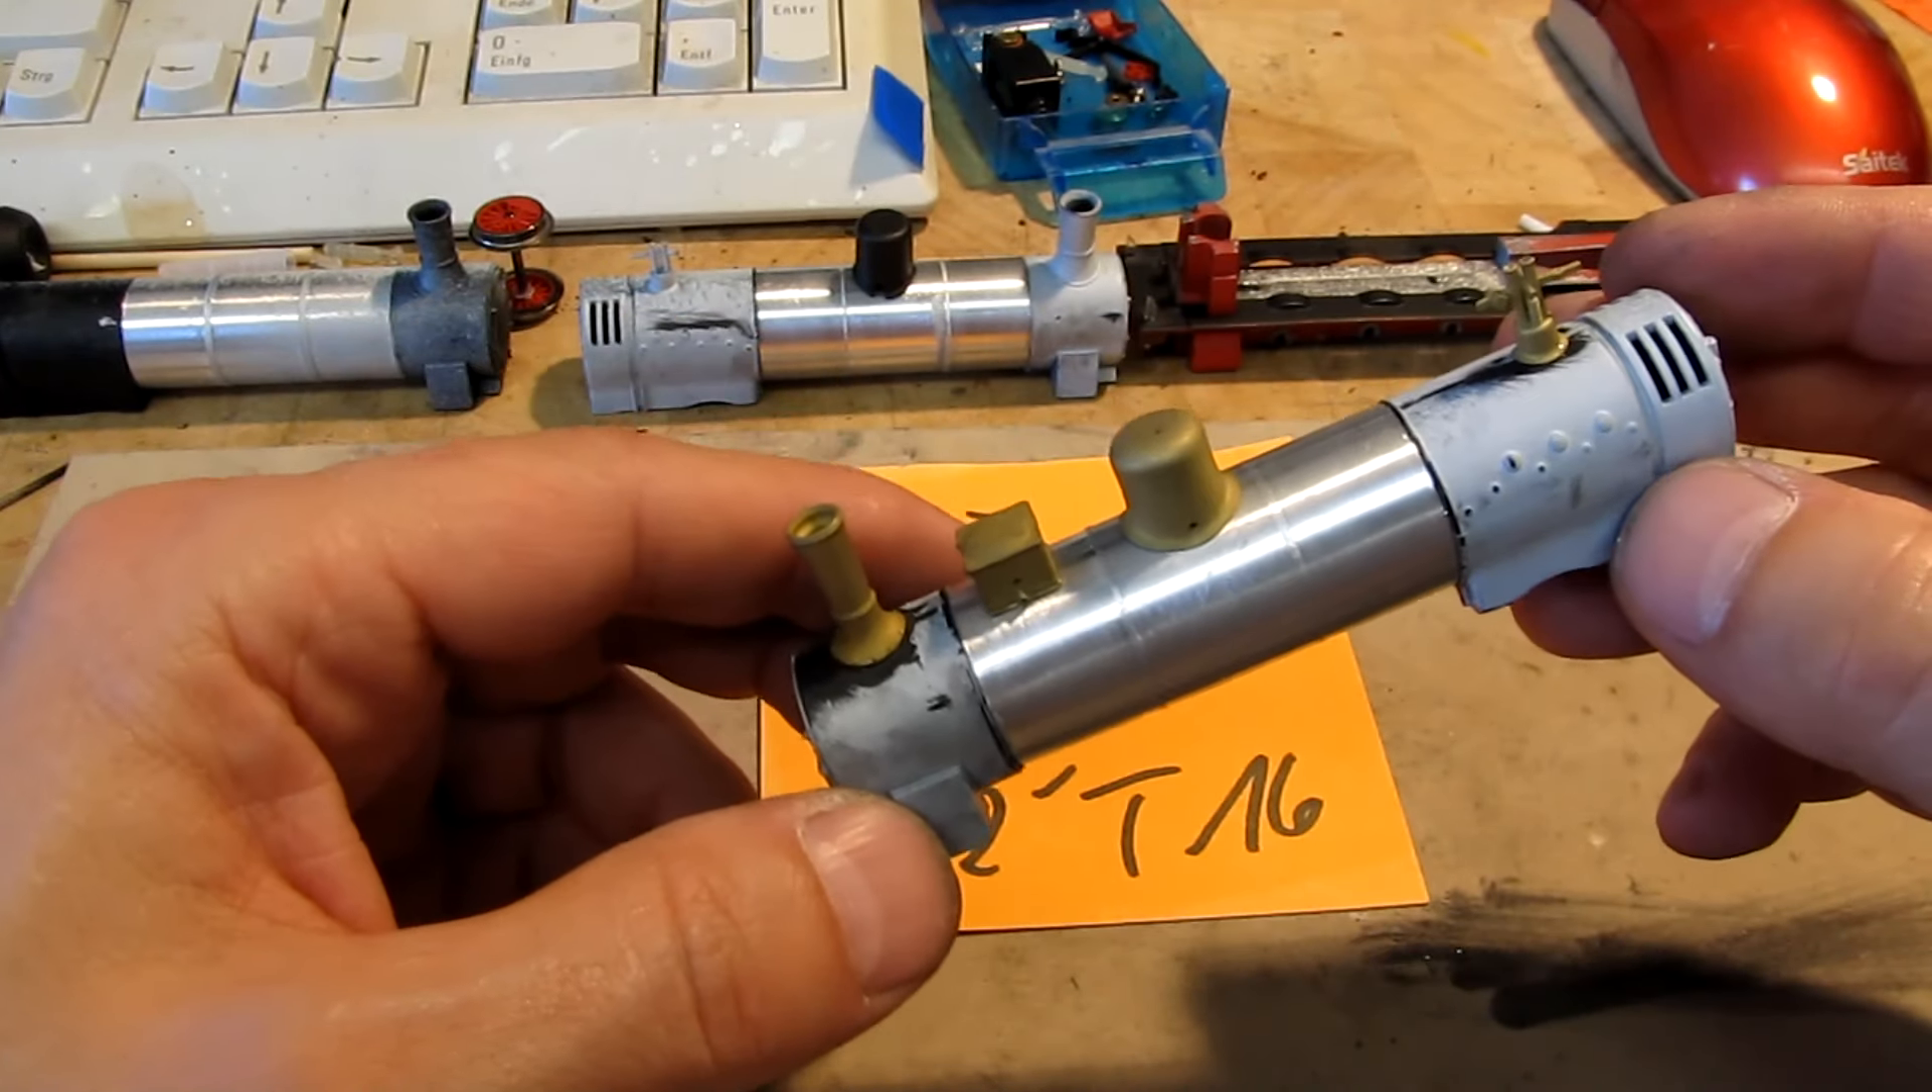Jetzt sind die neuen Kesselaufbauten sind drauf. Die sind doch schon verklebt.